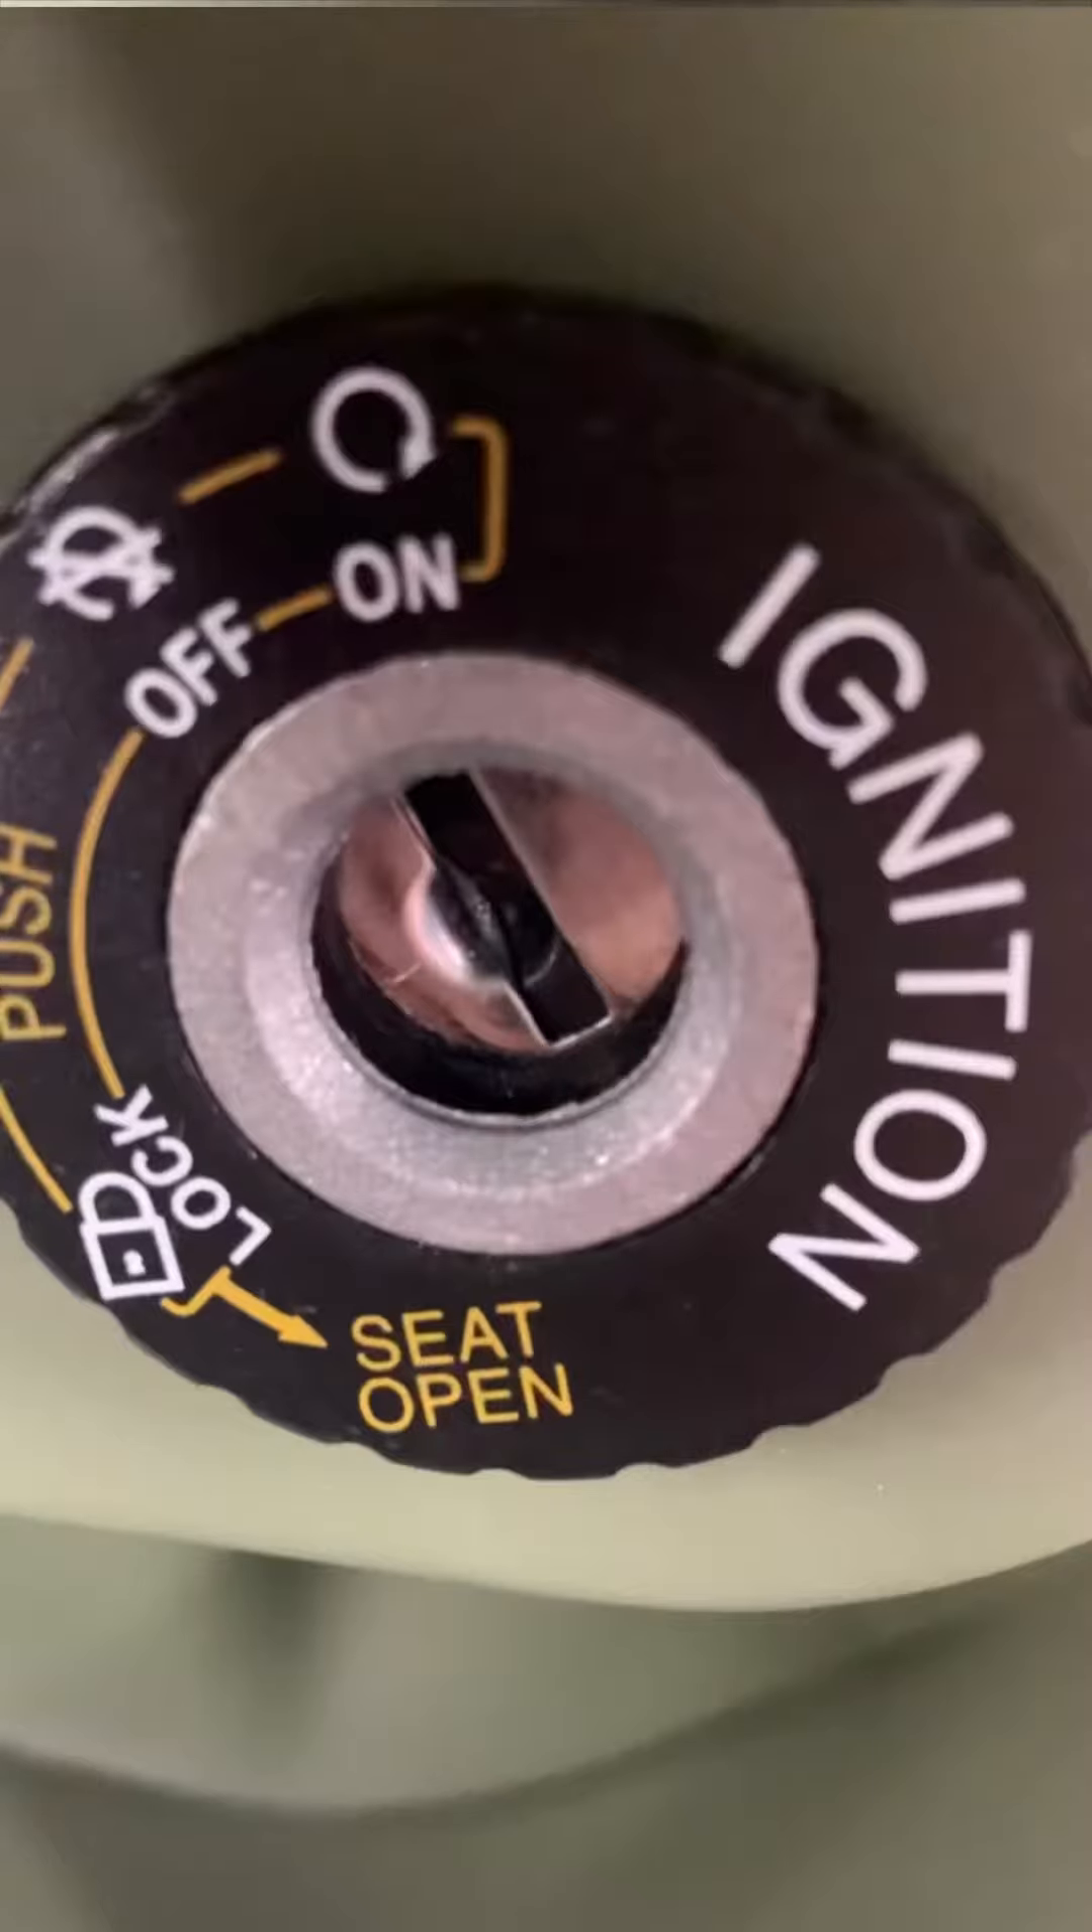But you can see here that the lock cylinder has a little gap it's kind of pressed in a little bit.